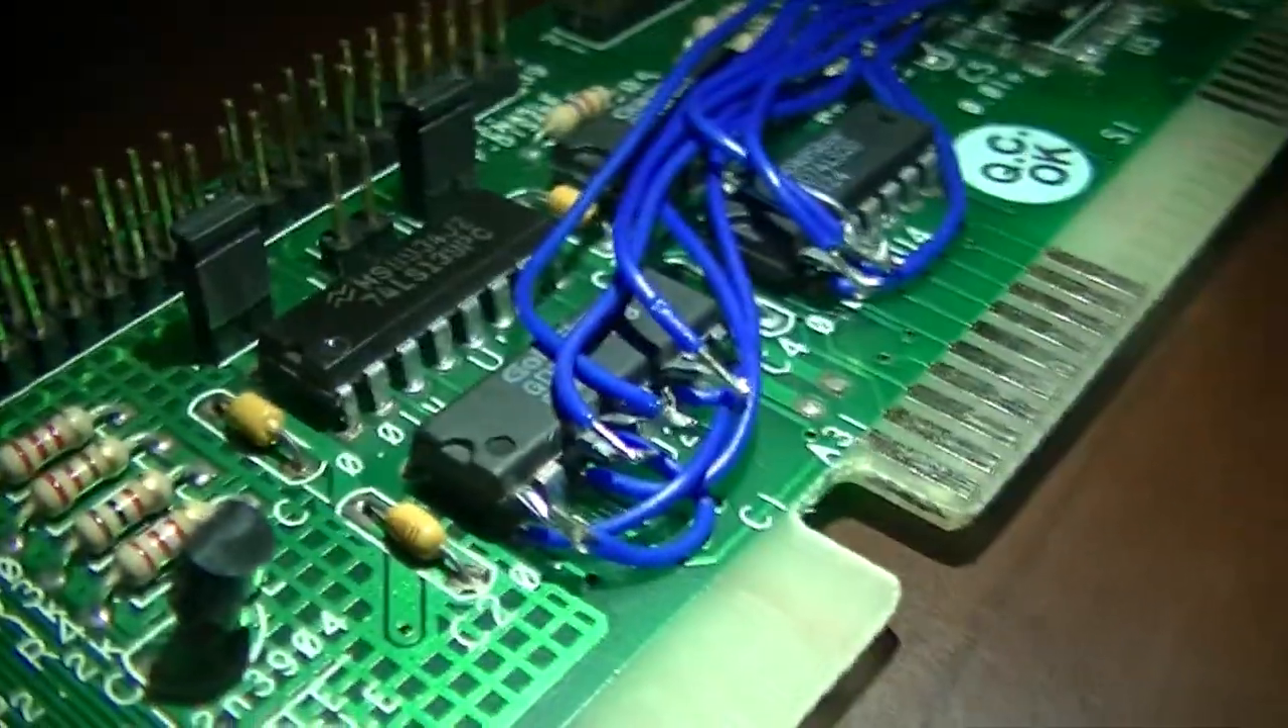I've soldered wires into the holes where the pins used to be and attached wires to the legs of the ICs.